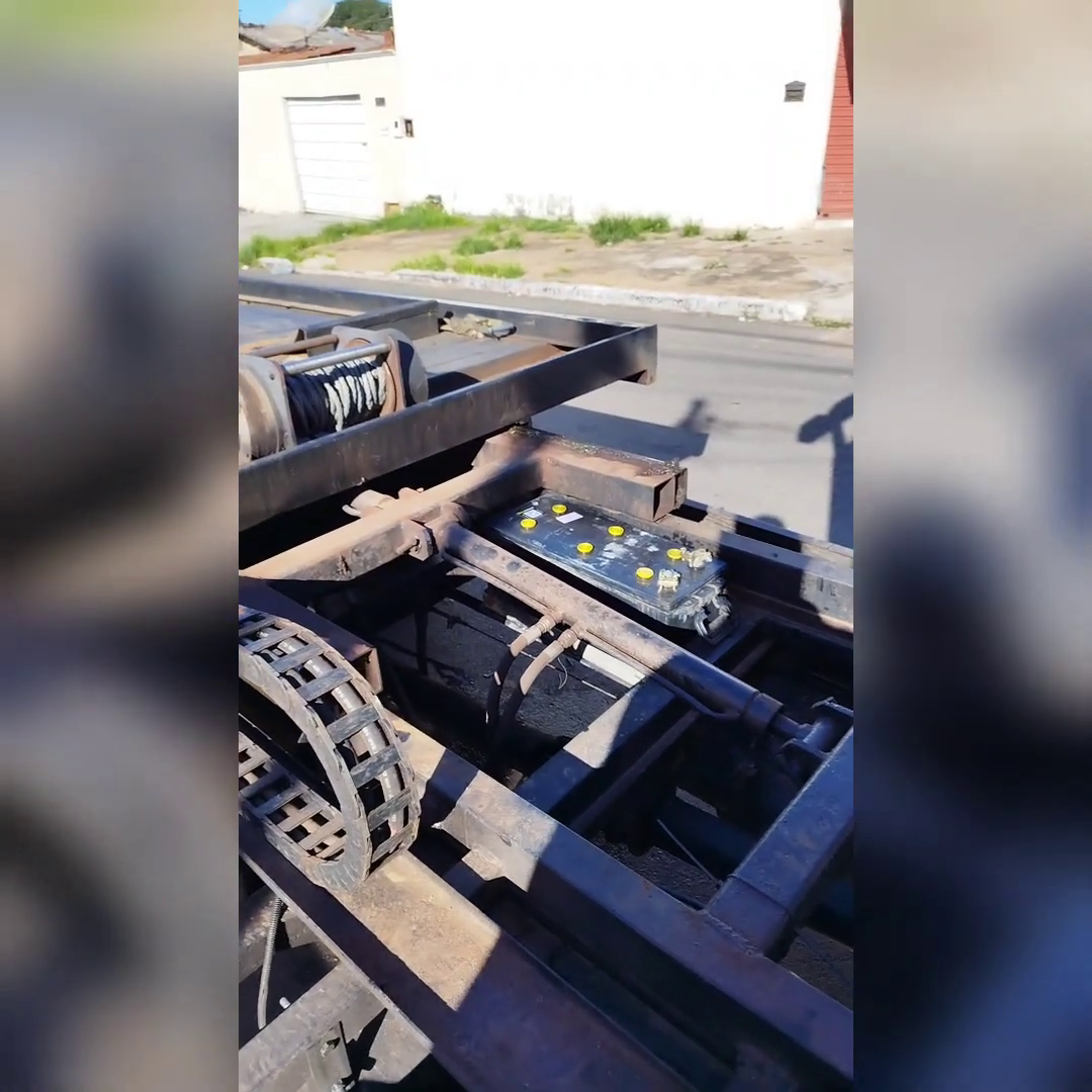A bateria já tá no lugar, agora é só fazer ligação elétrica.